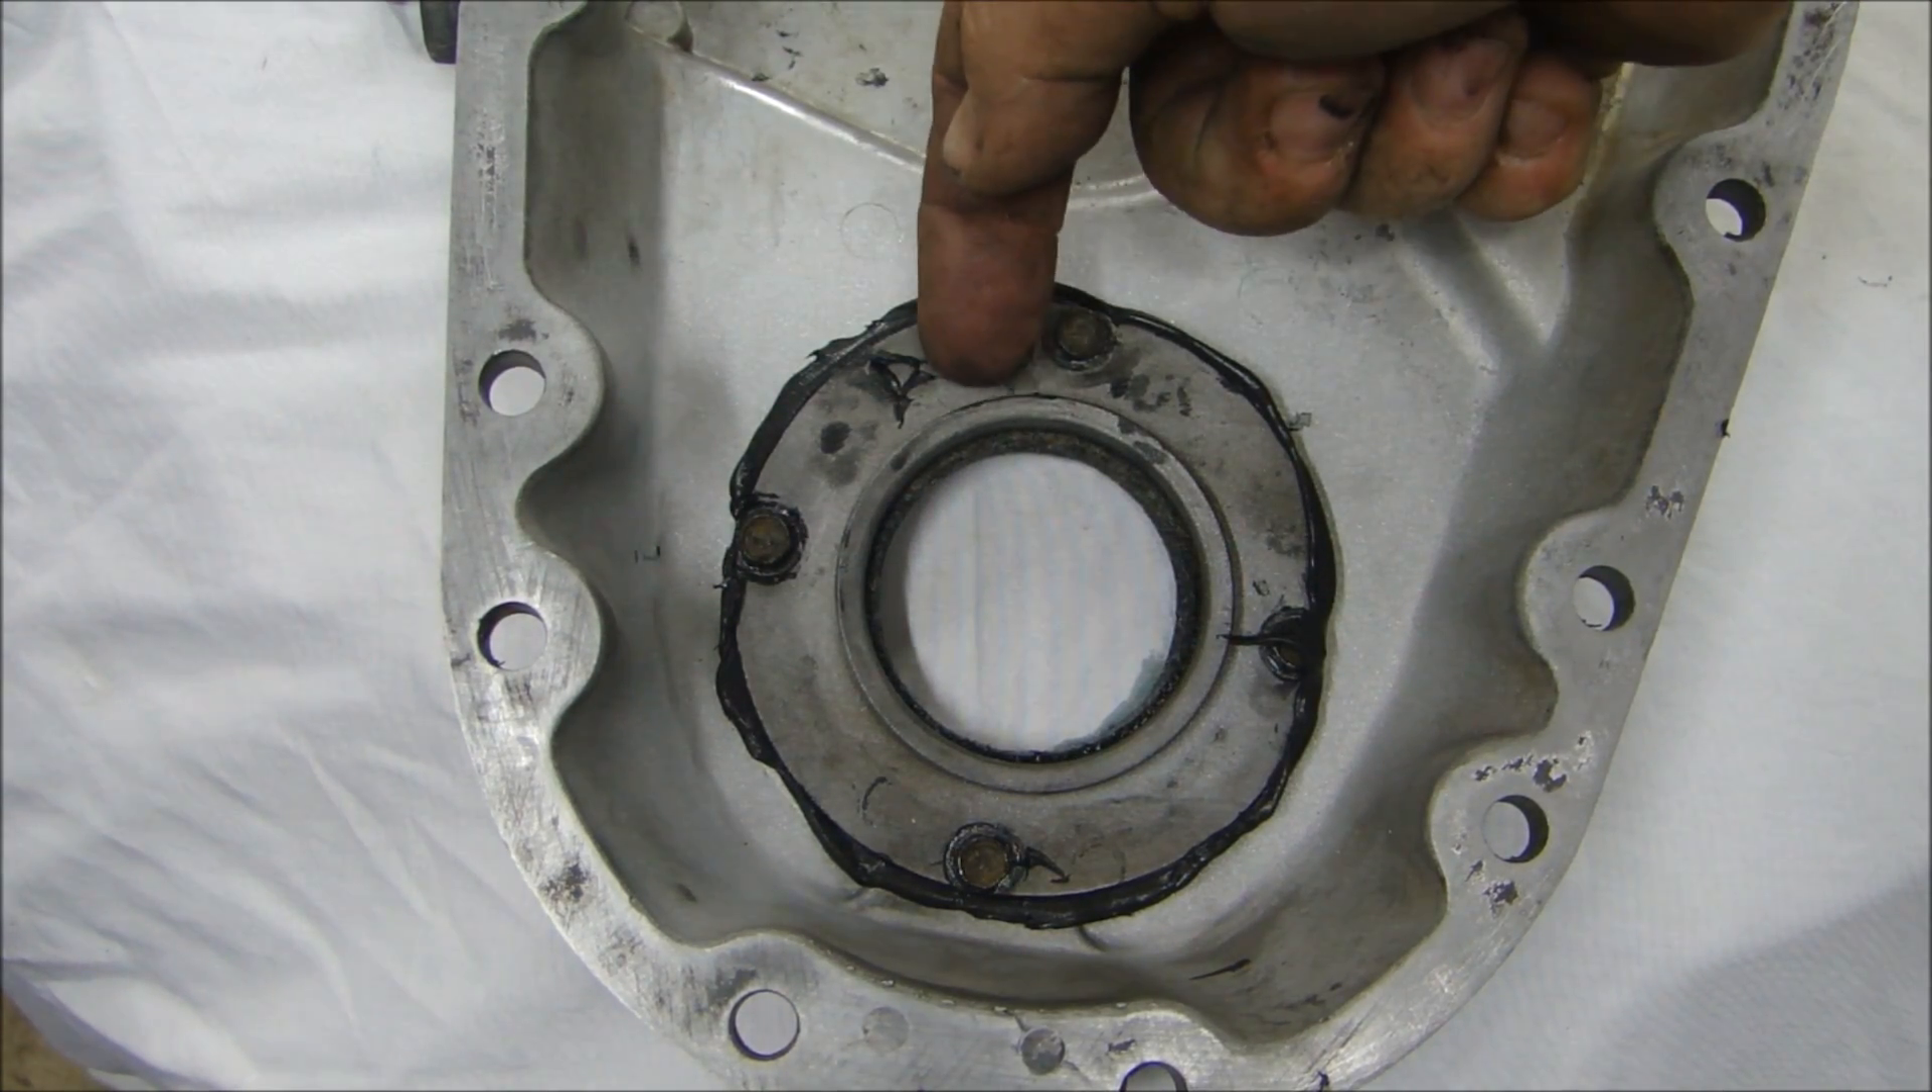Now, after all the screws are tightened, you can see the squeeze out all the way around.